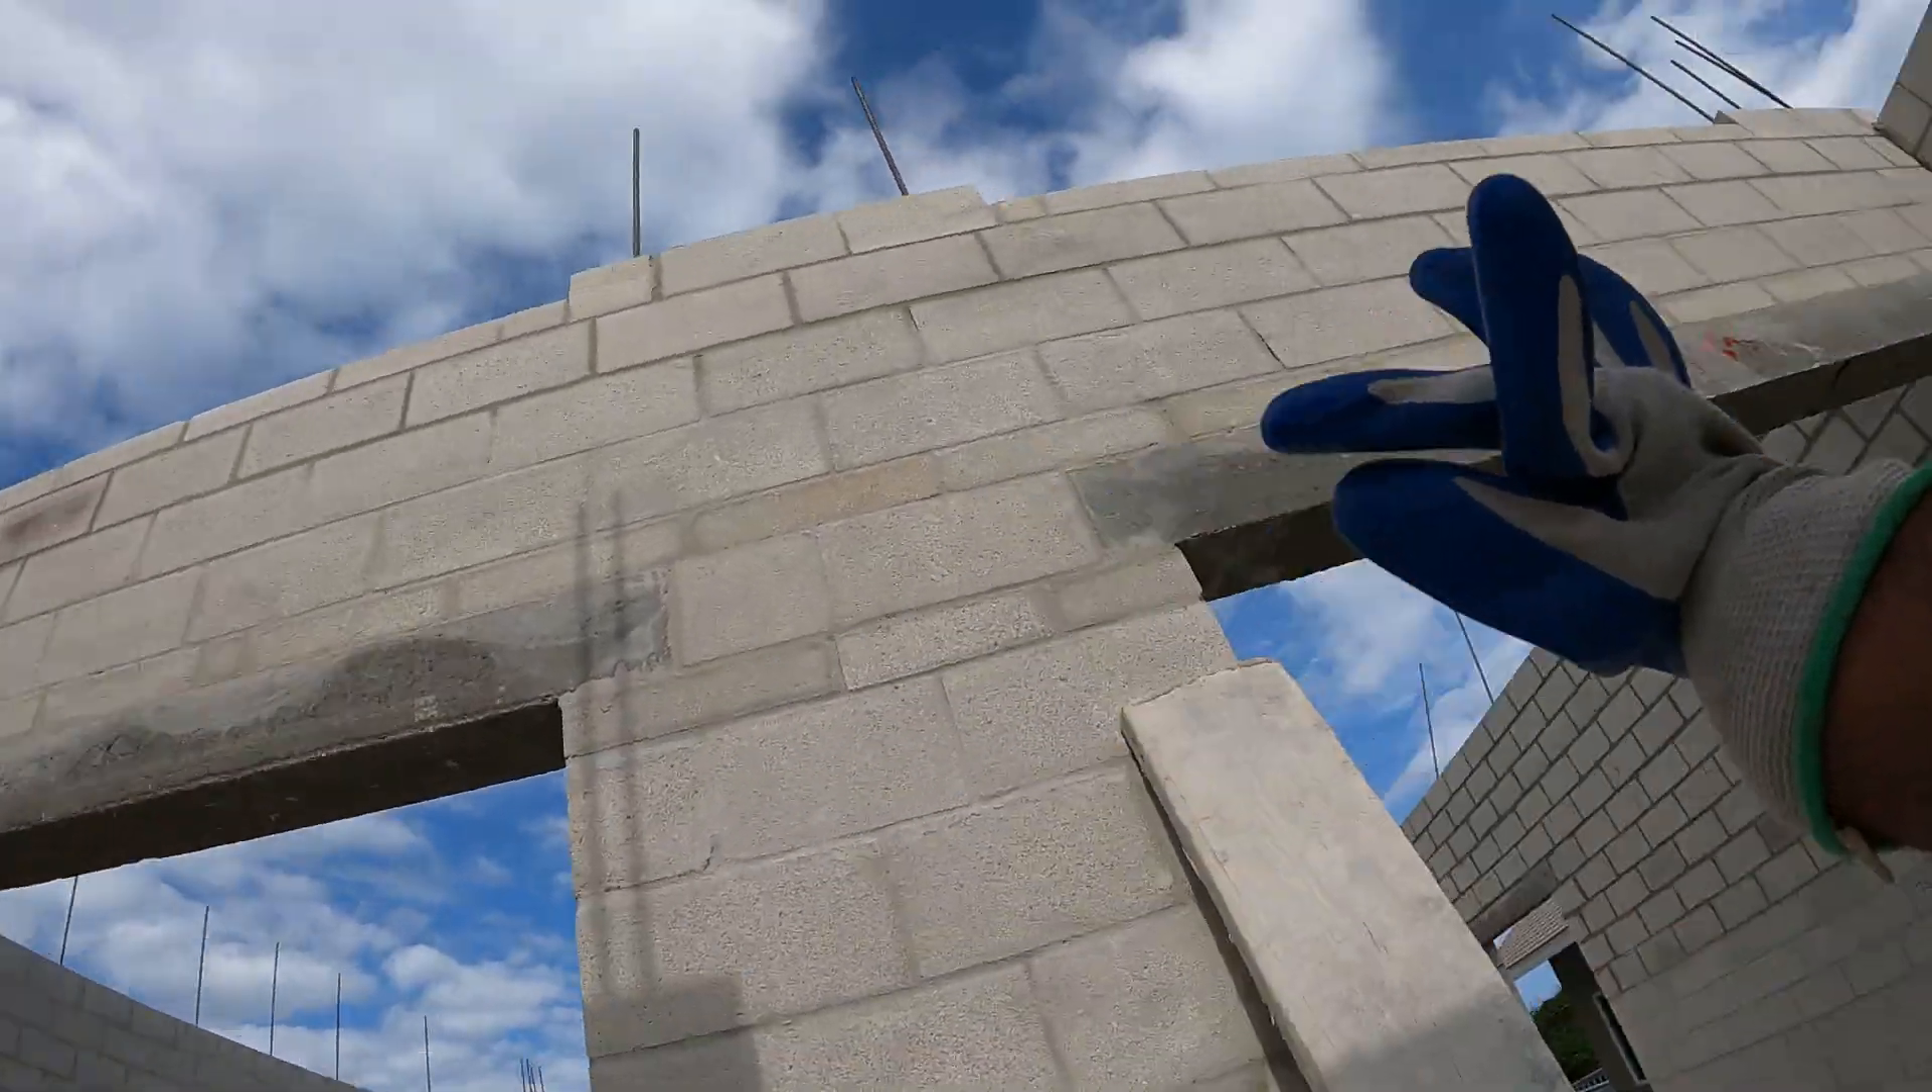So they put all the precast lintels up here.